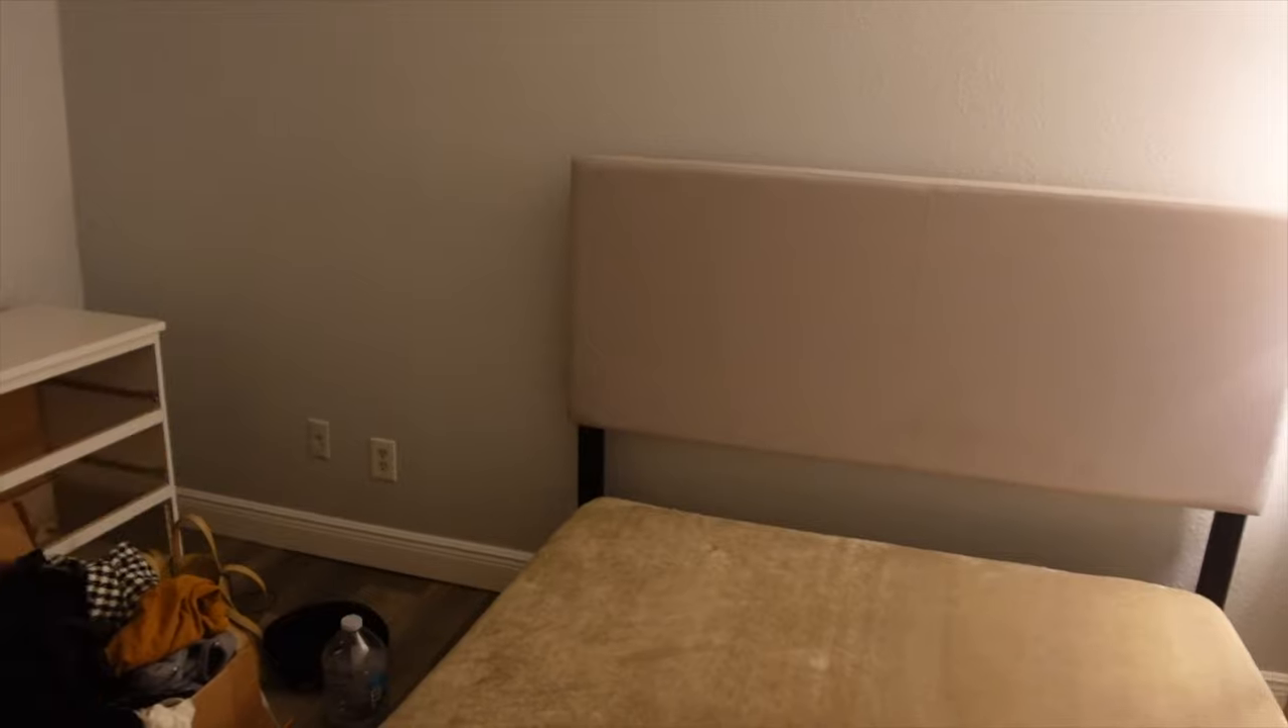By the way, there's no drawers in my dresser.